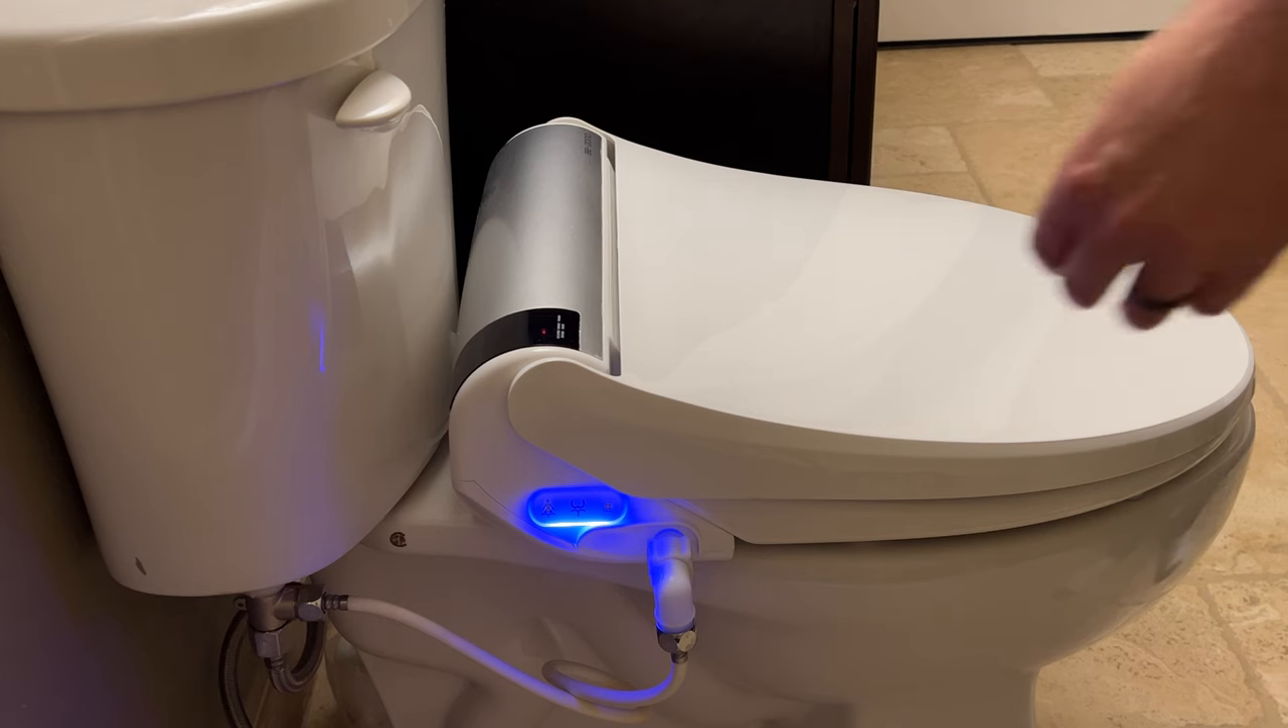Okay guys and girls so you can see that we've got the seat reinstalled.